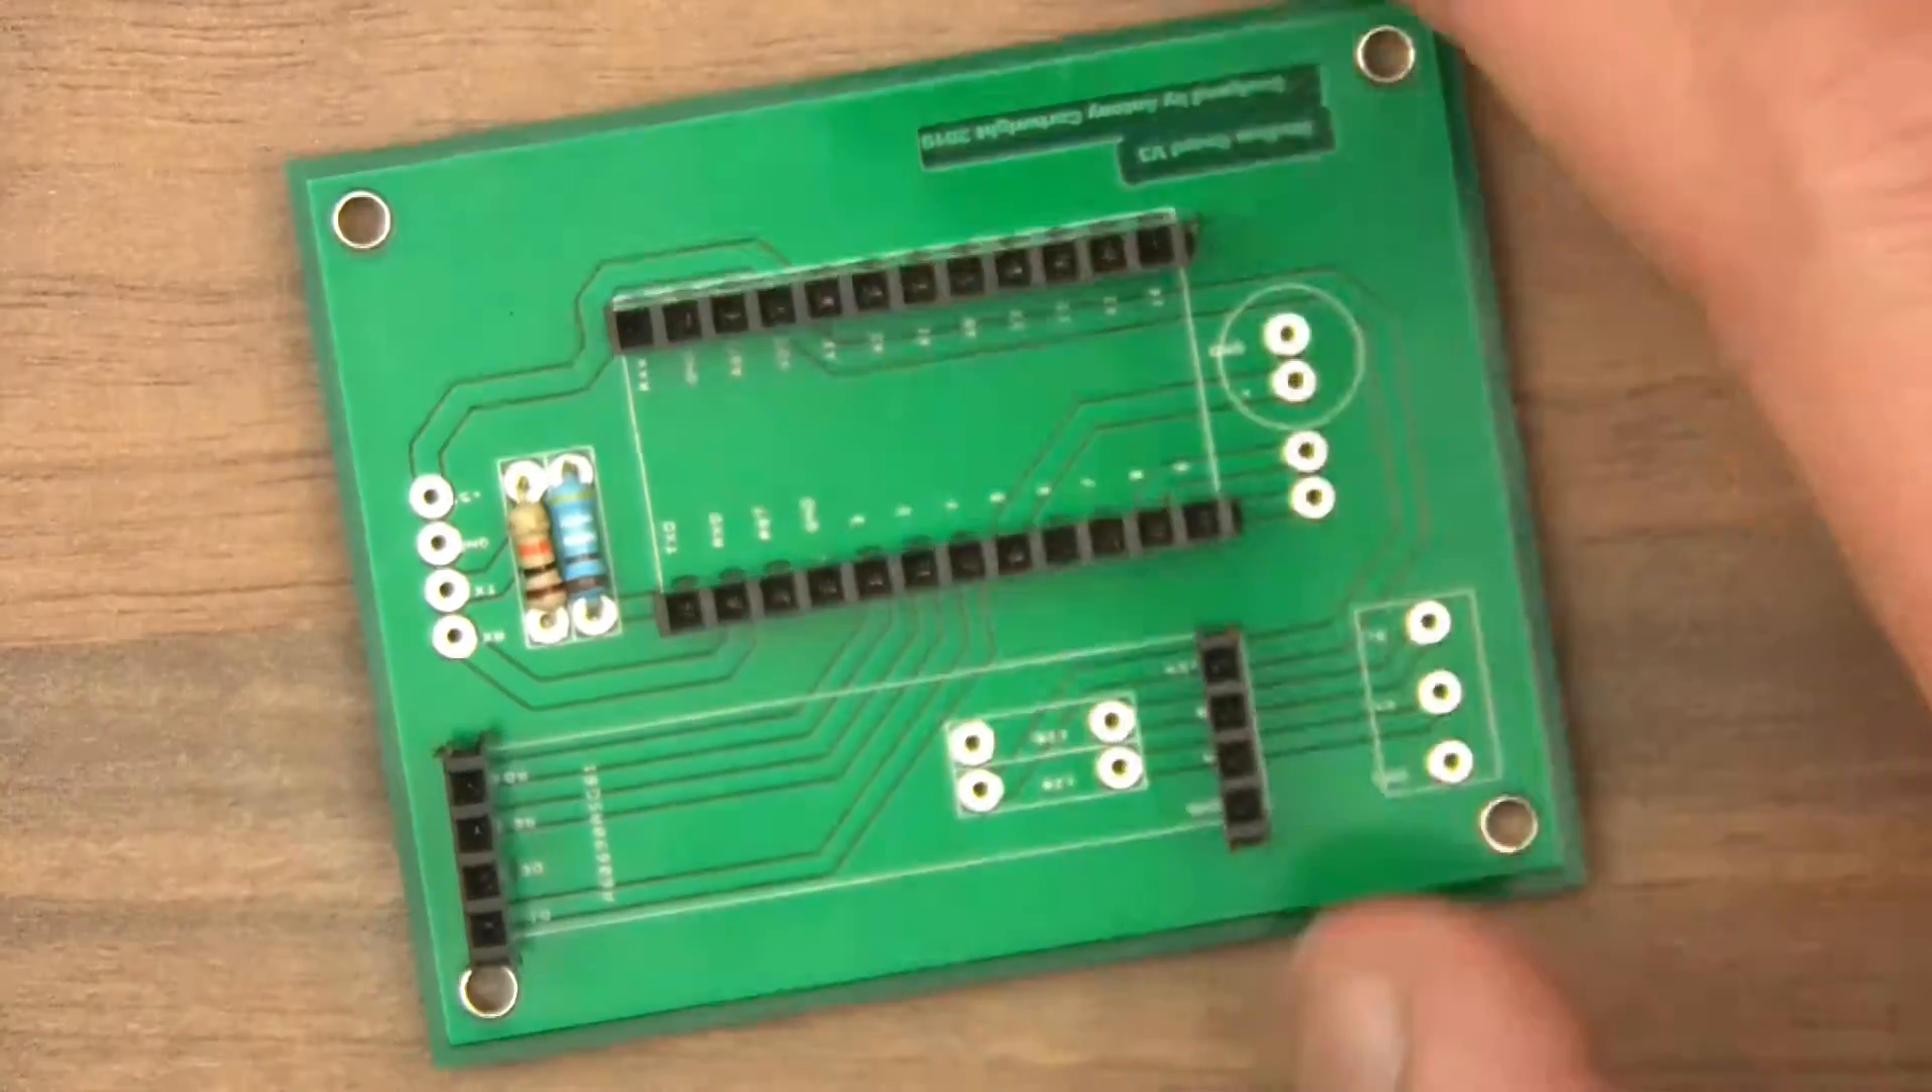Okay so the resistors are in place.